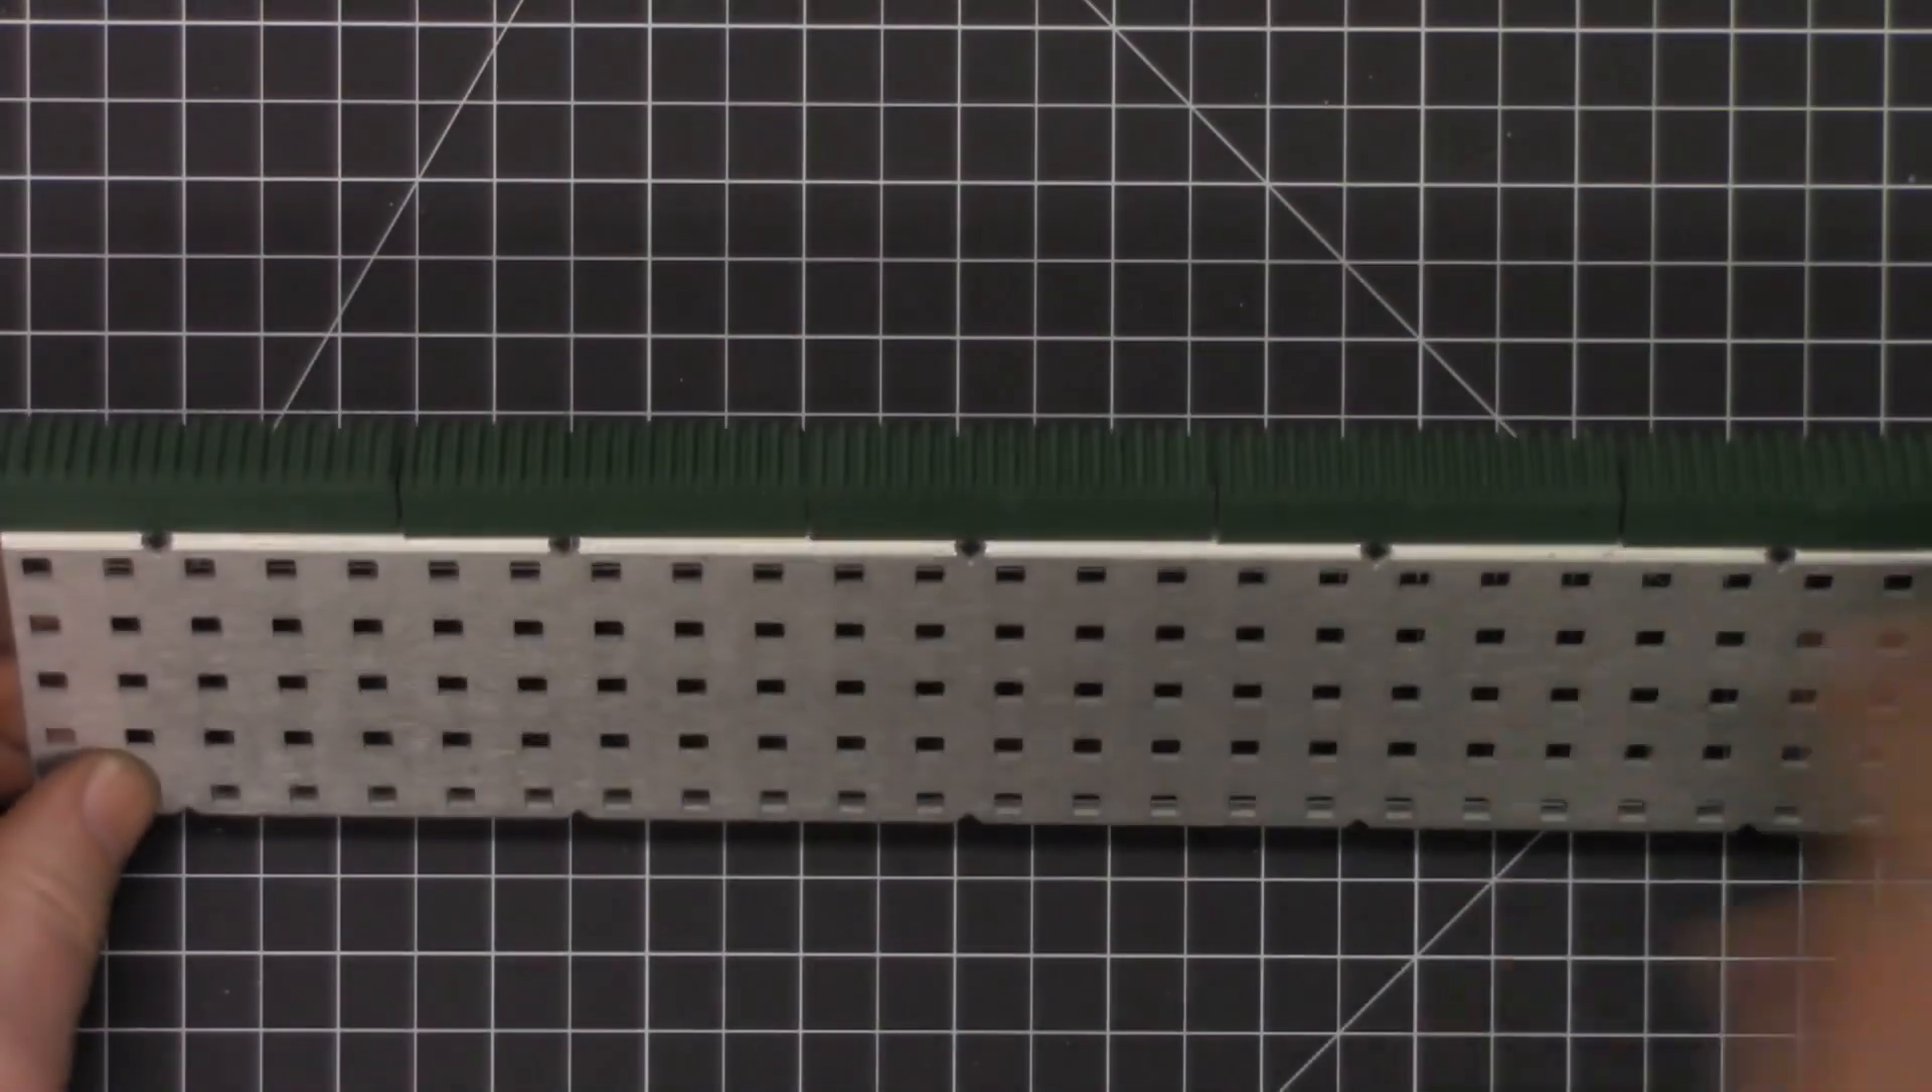So, we've mounted the rack gears all the way across this piece.